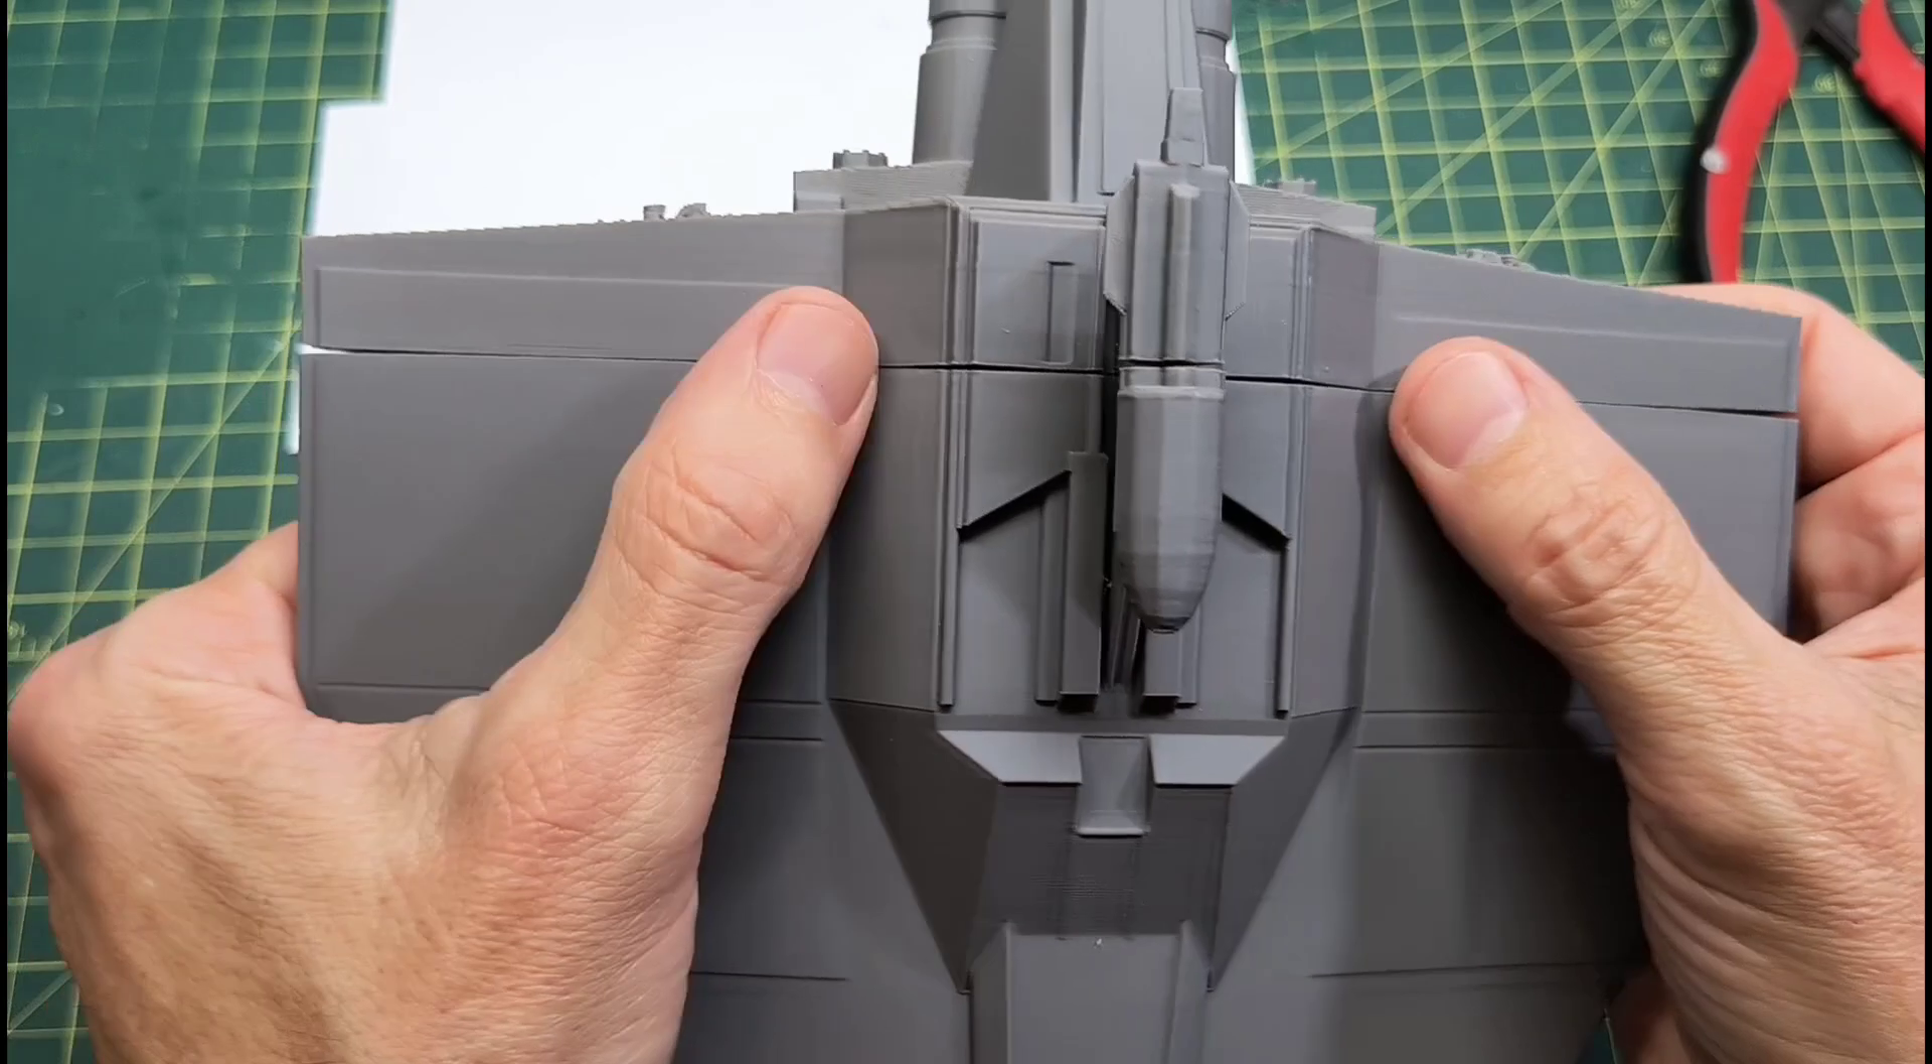All right, I've joined the two sides or two parts of my ship together, the front and back.